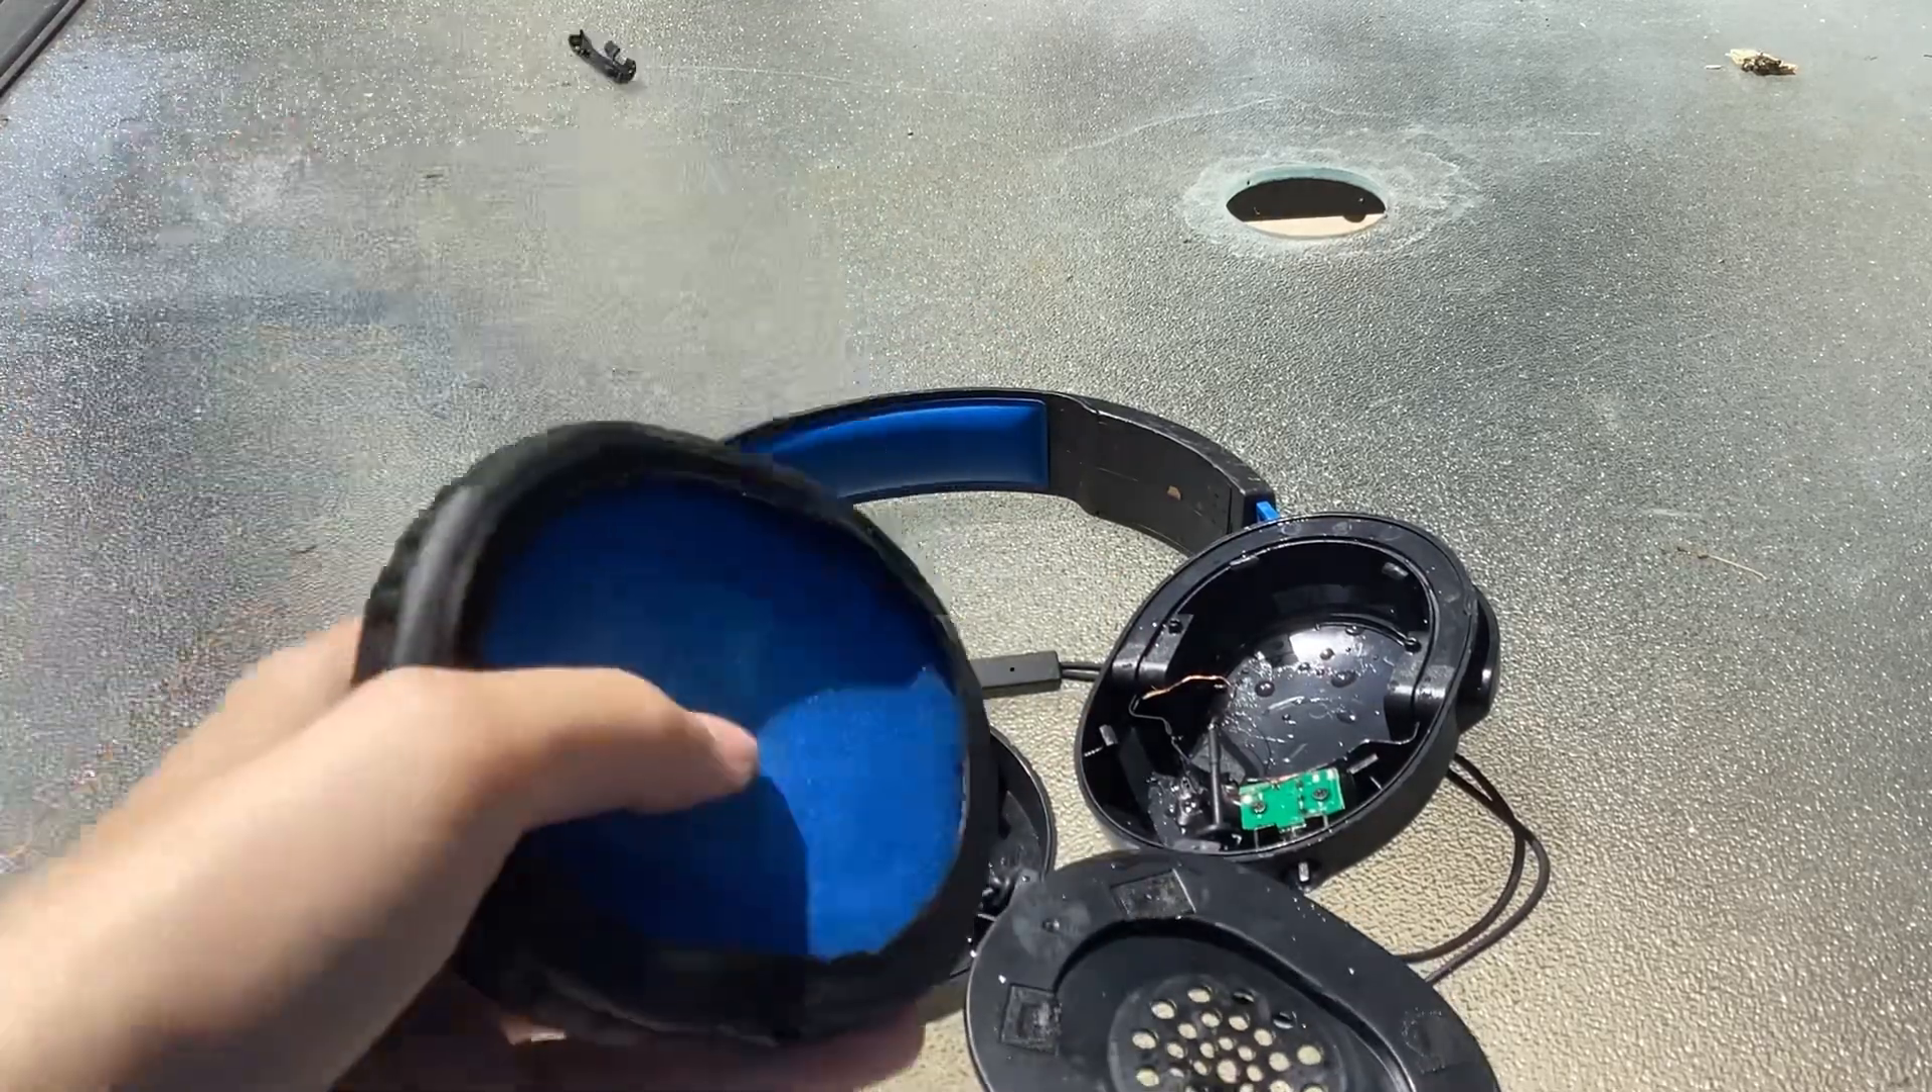So your headphones should look like this everything's taken apart.